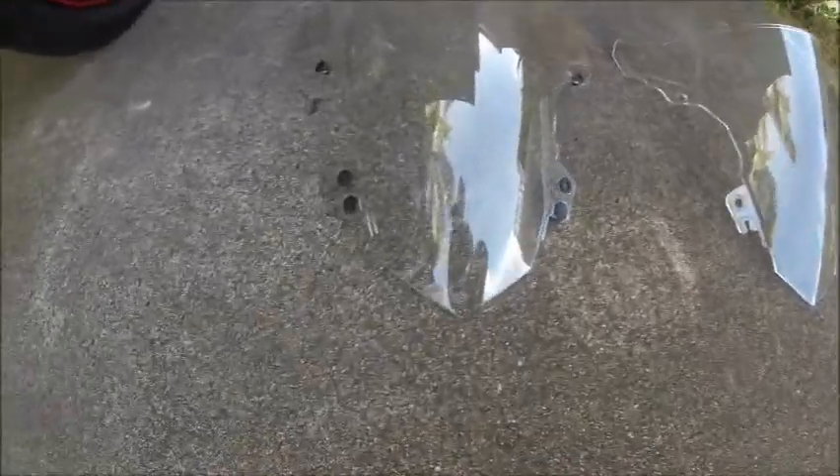Now we've got the two windscreens off.